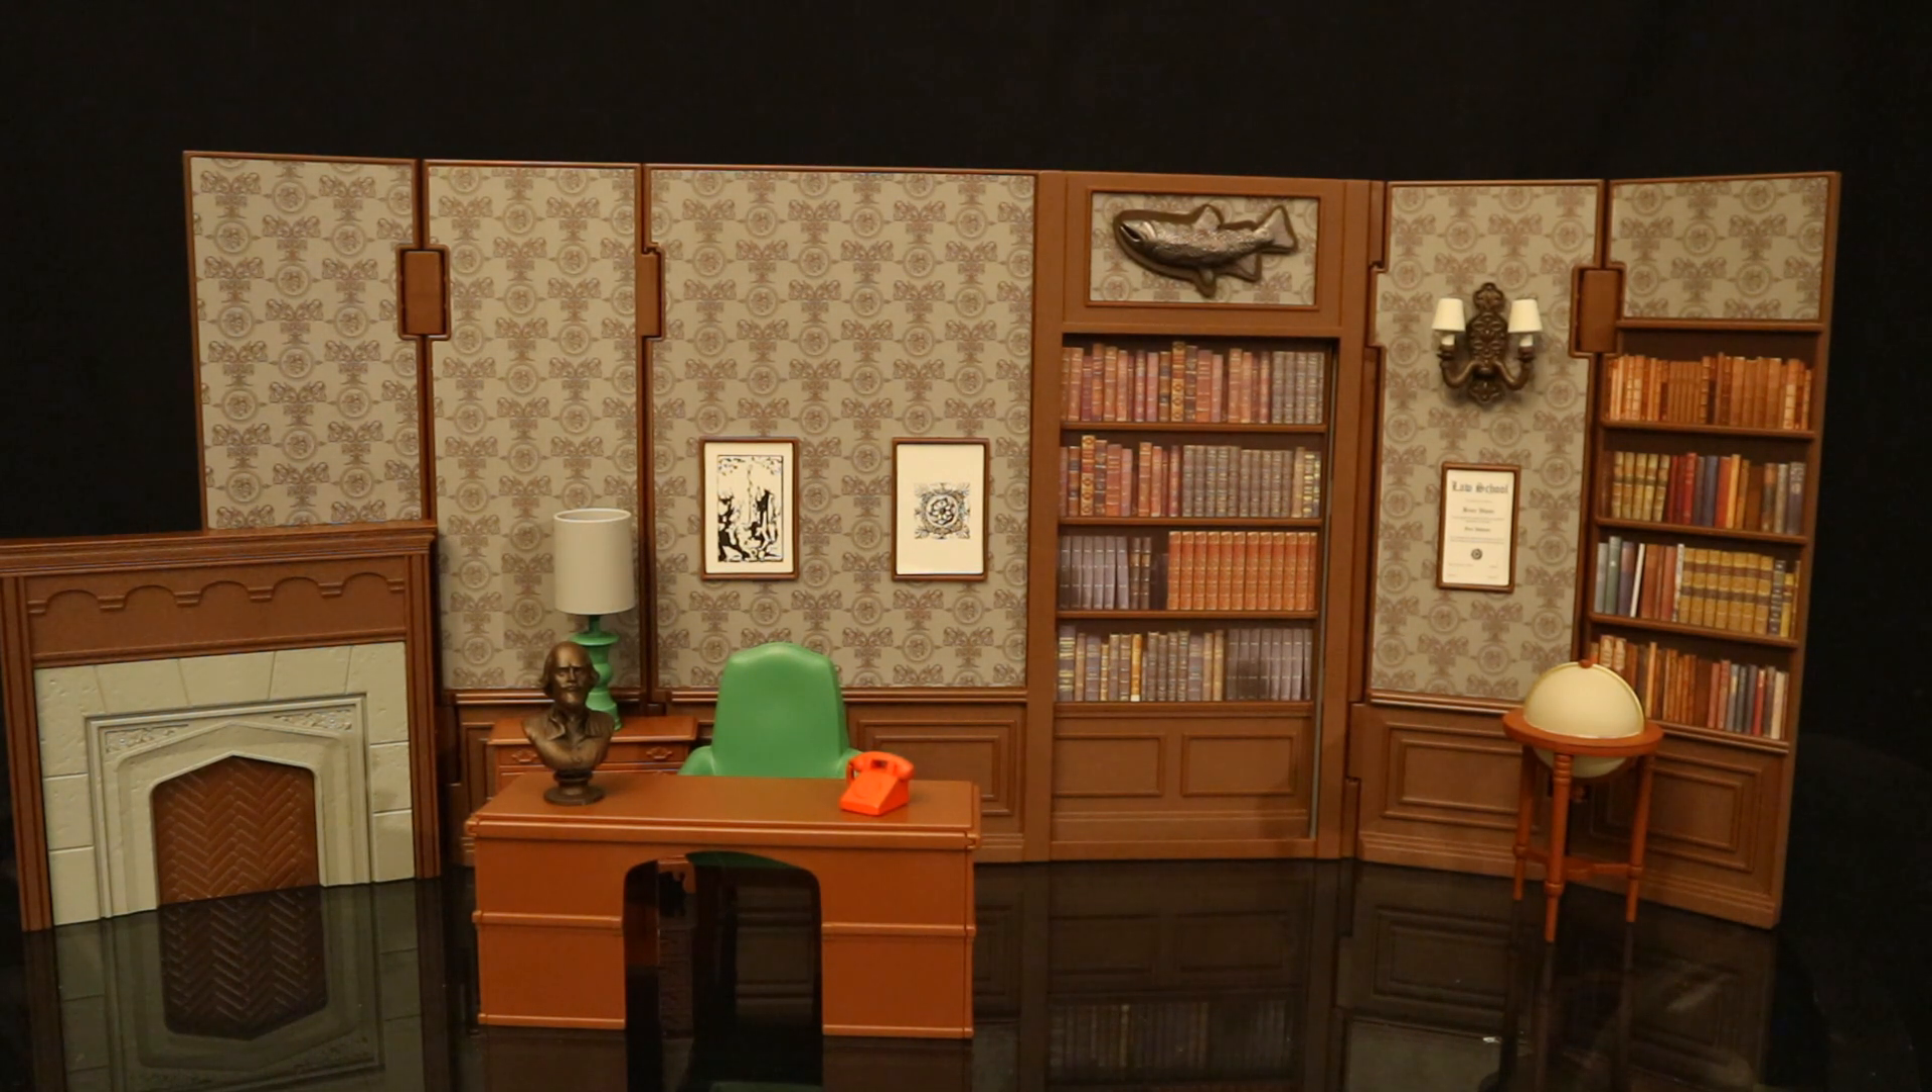Now, this diorama is fully assembled.